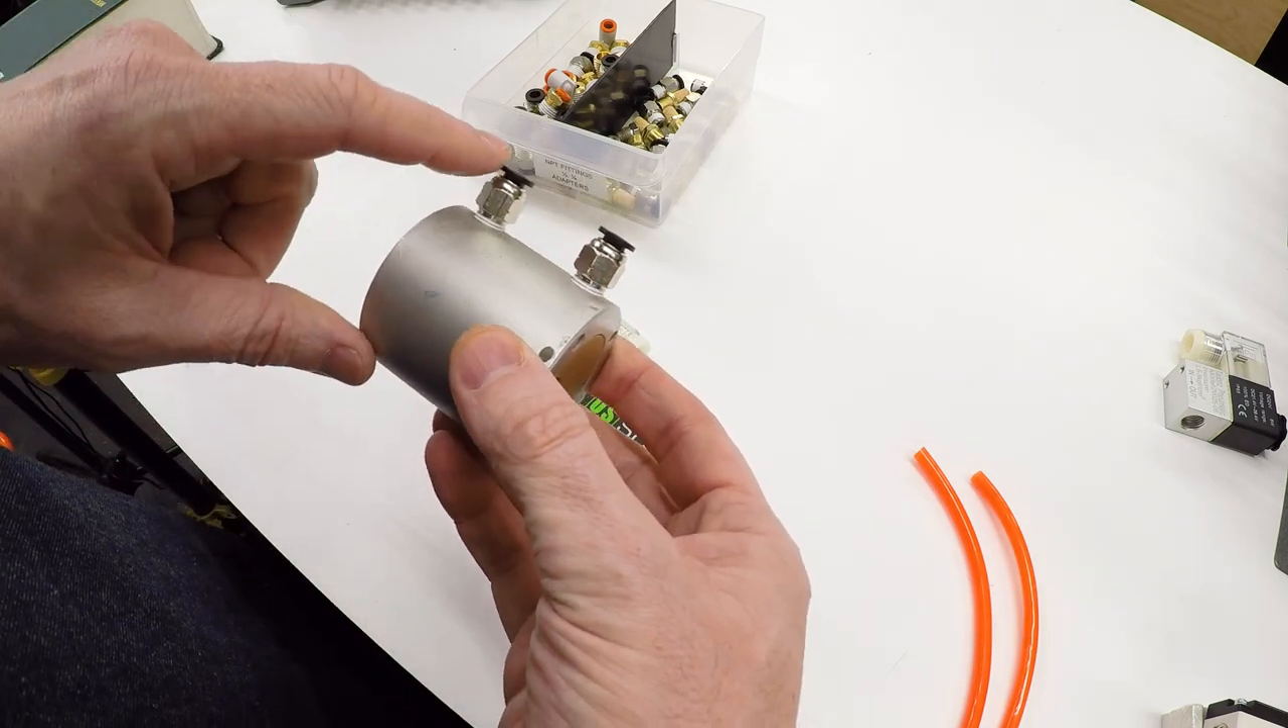So I've got a double acting cylinder here and I have already put a quarter inch push to connect fittings on the cylinder.